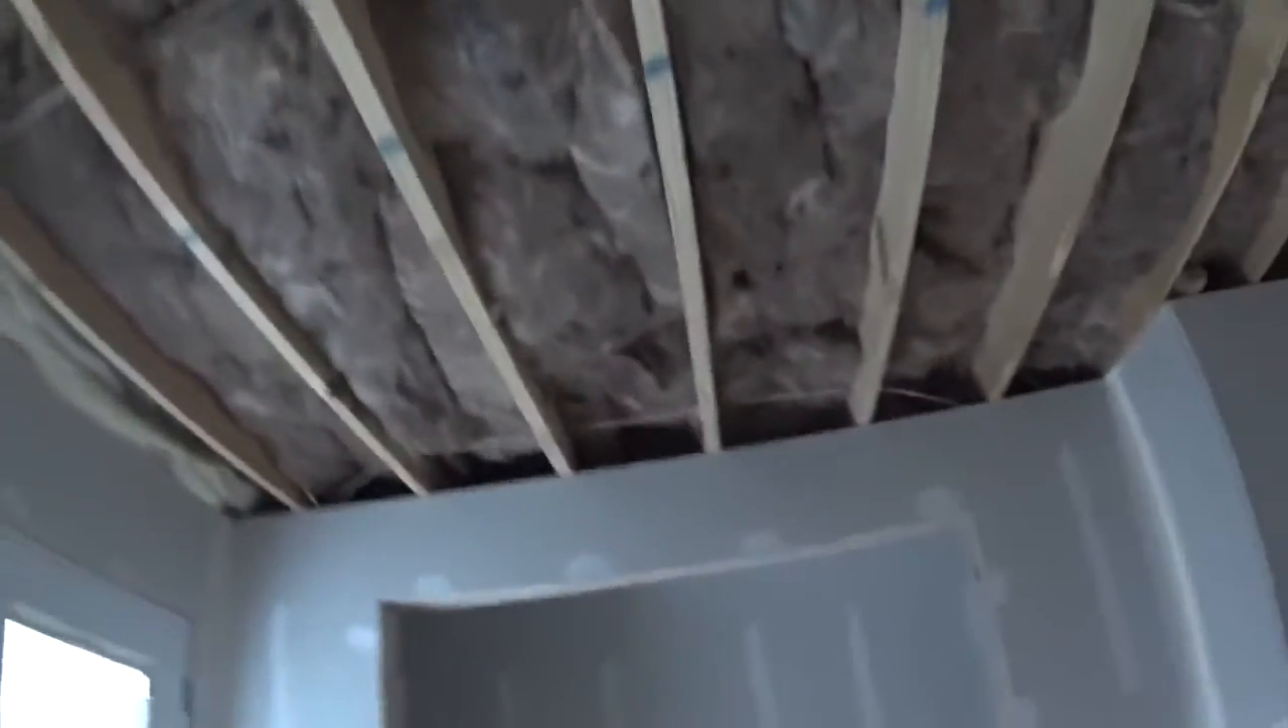And we're still waiting on ceiling drywall here.